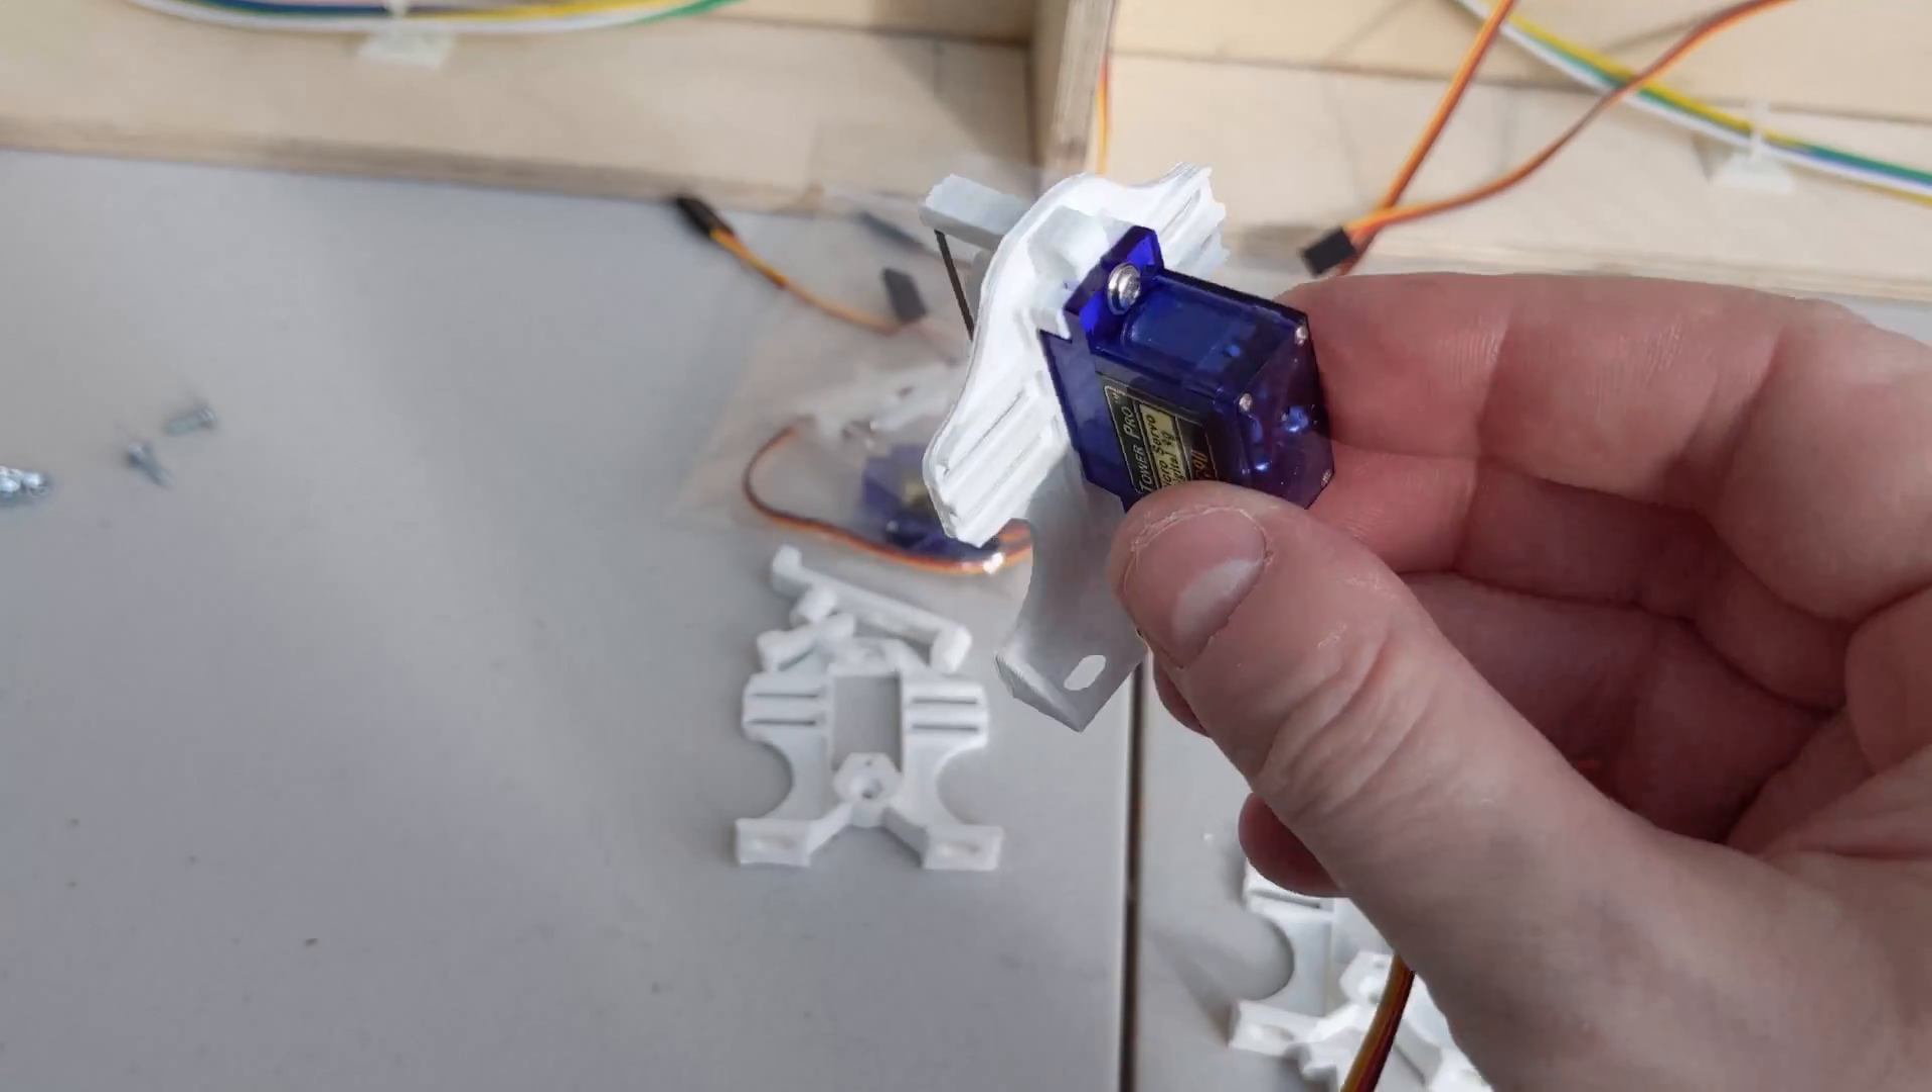The servo is now mounted into the mount.